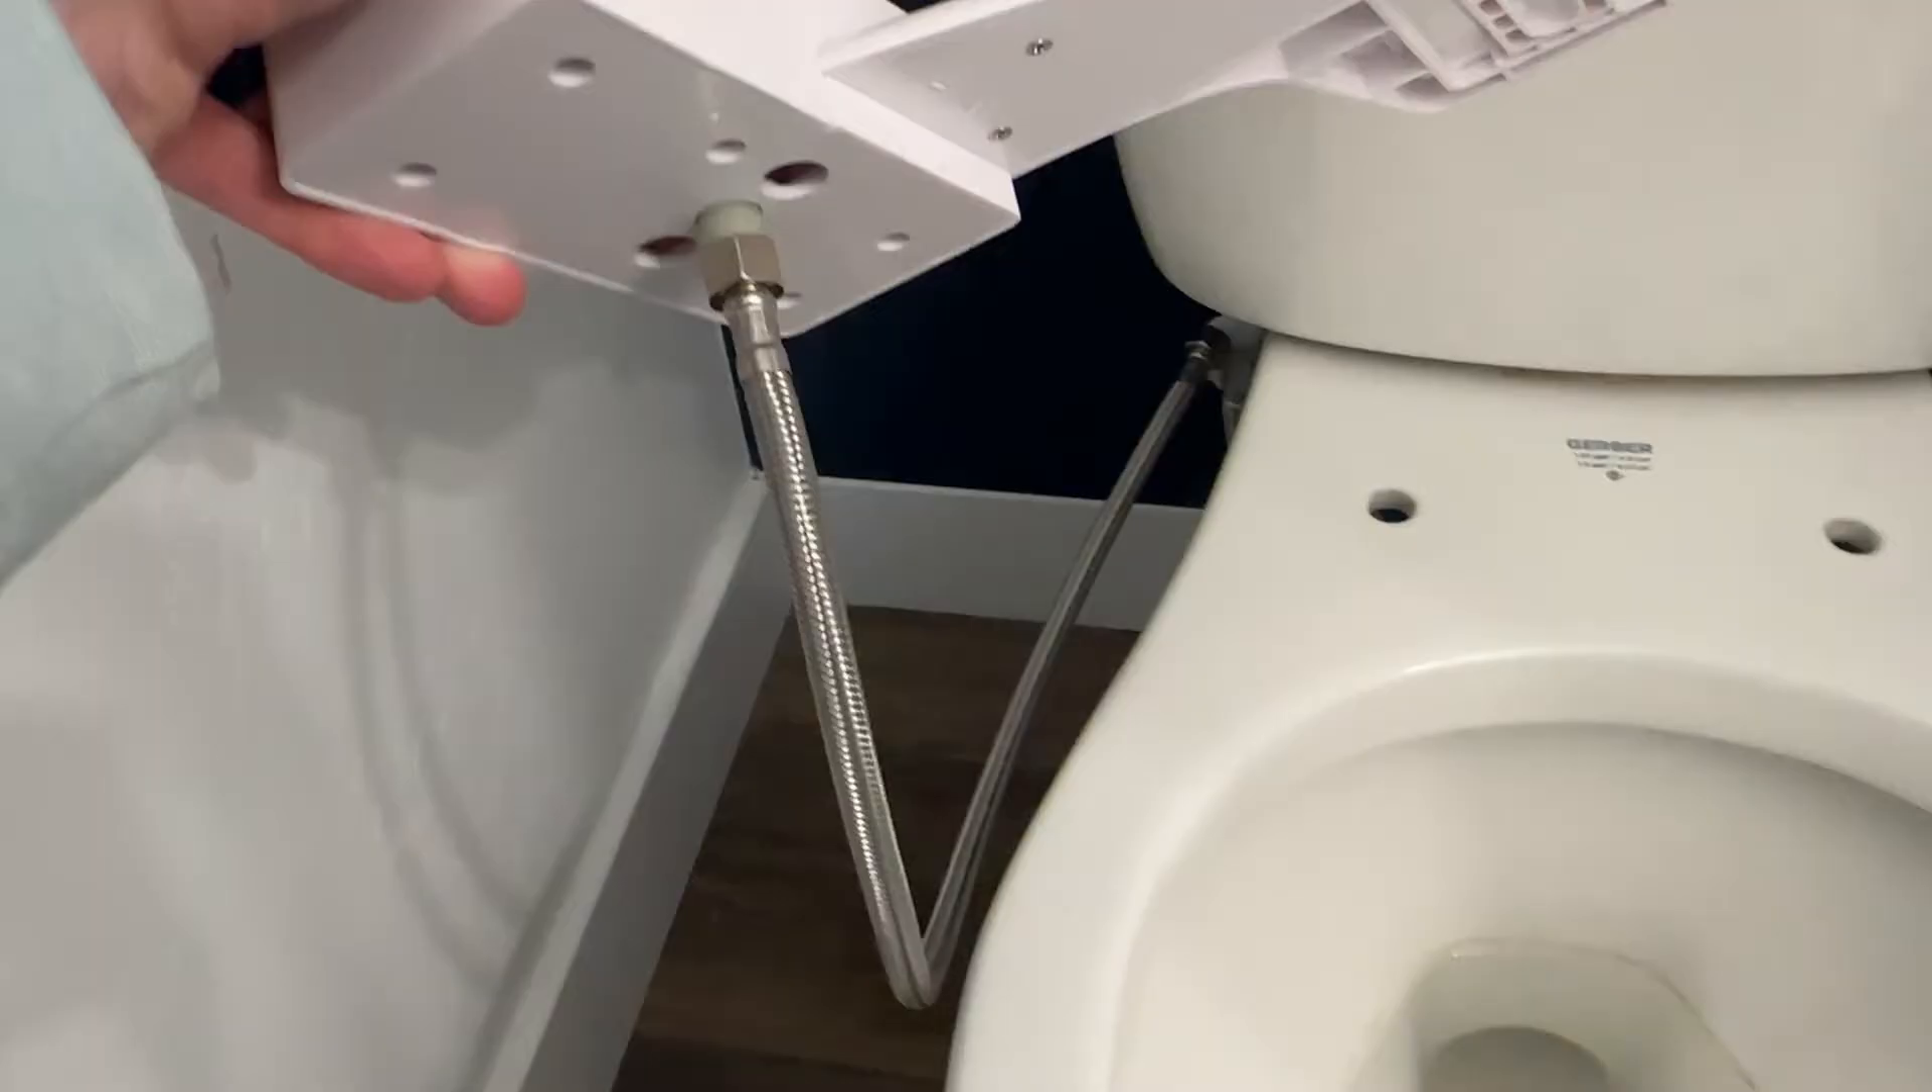Okay so you can see we have the bidet the bidet screwed into this water line here.